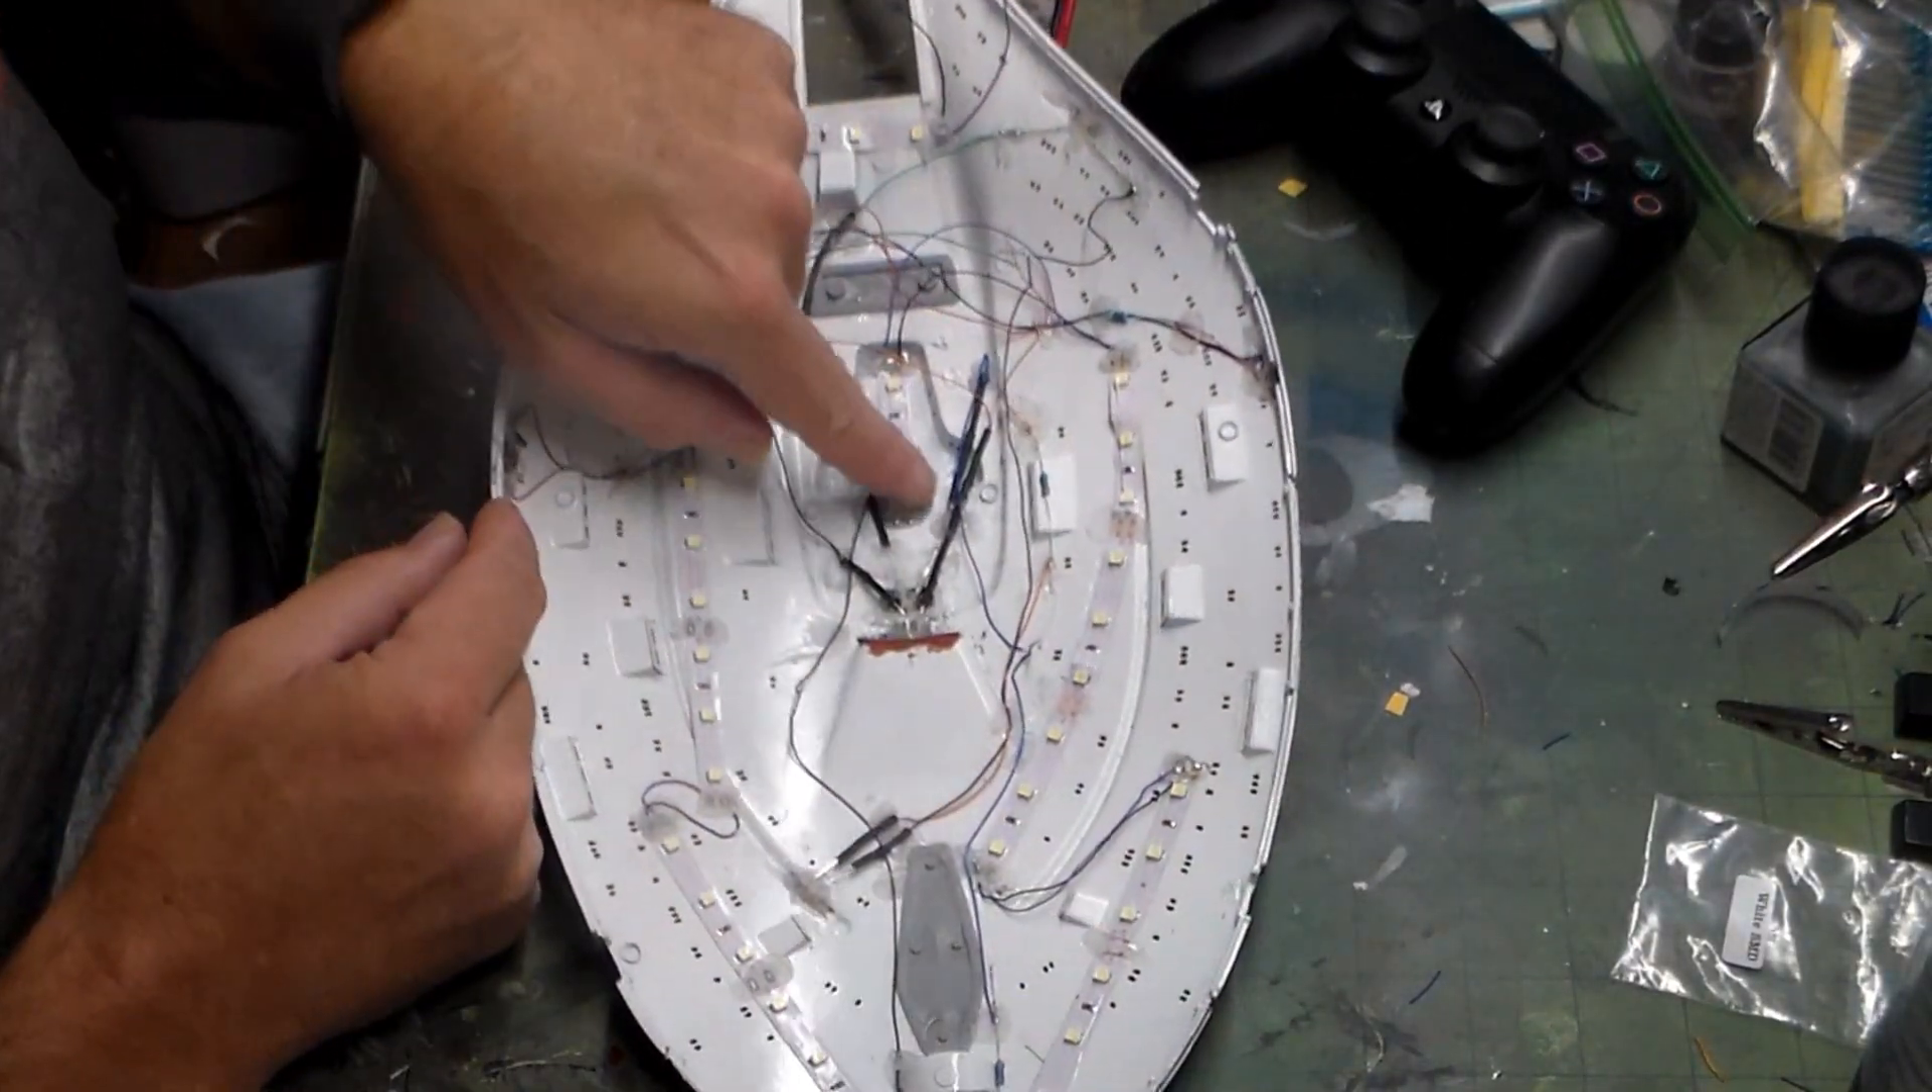Ok so as you guys can see I have all the strip tape in and I wired it in.